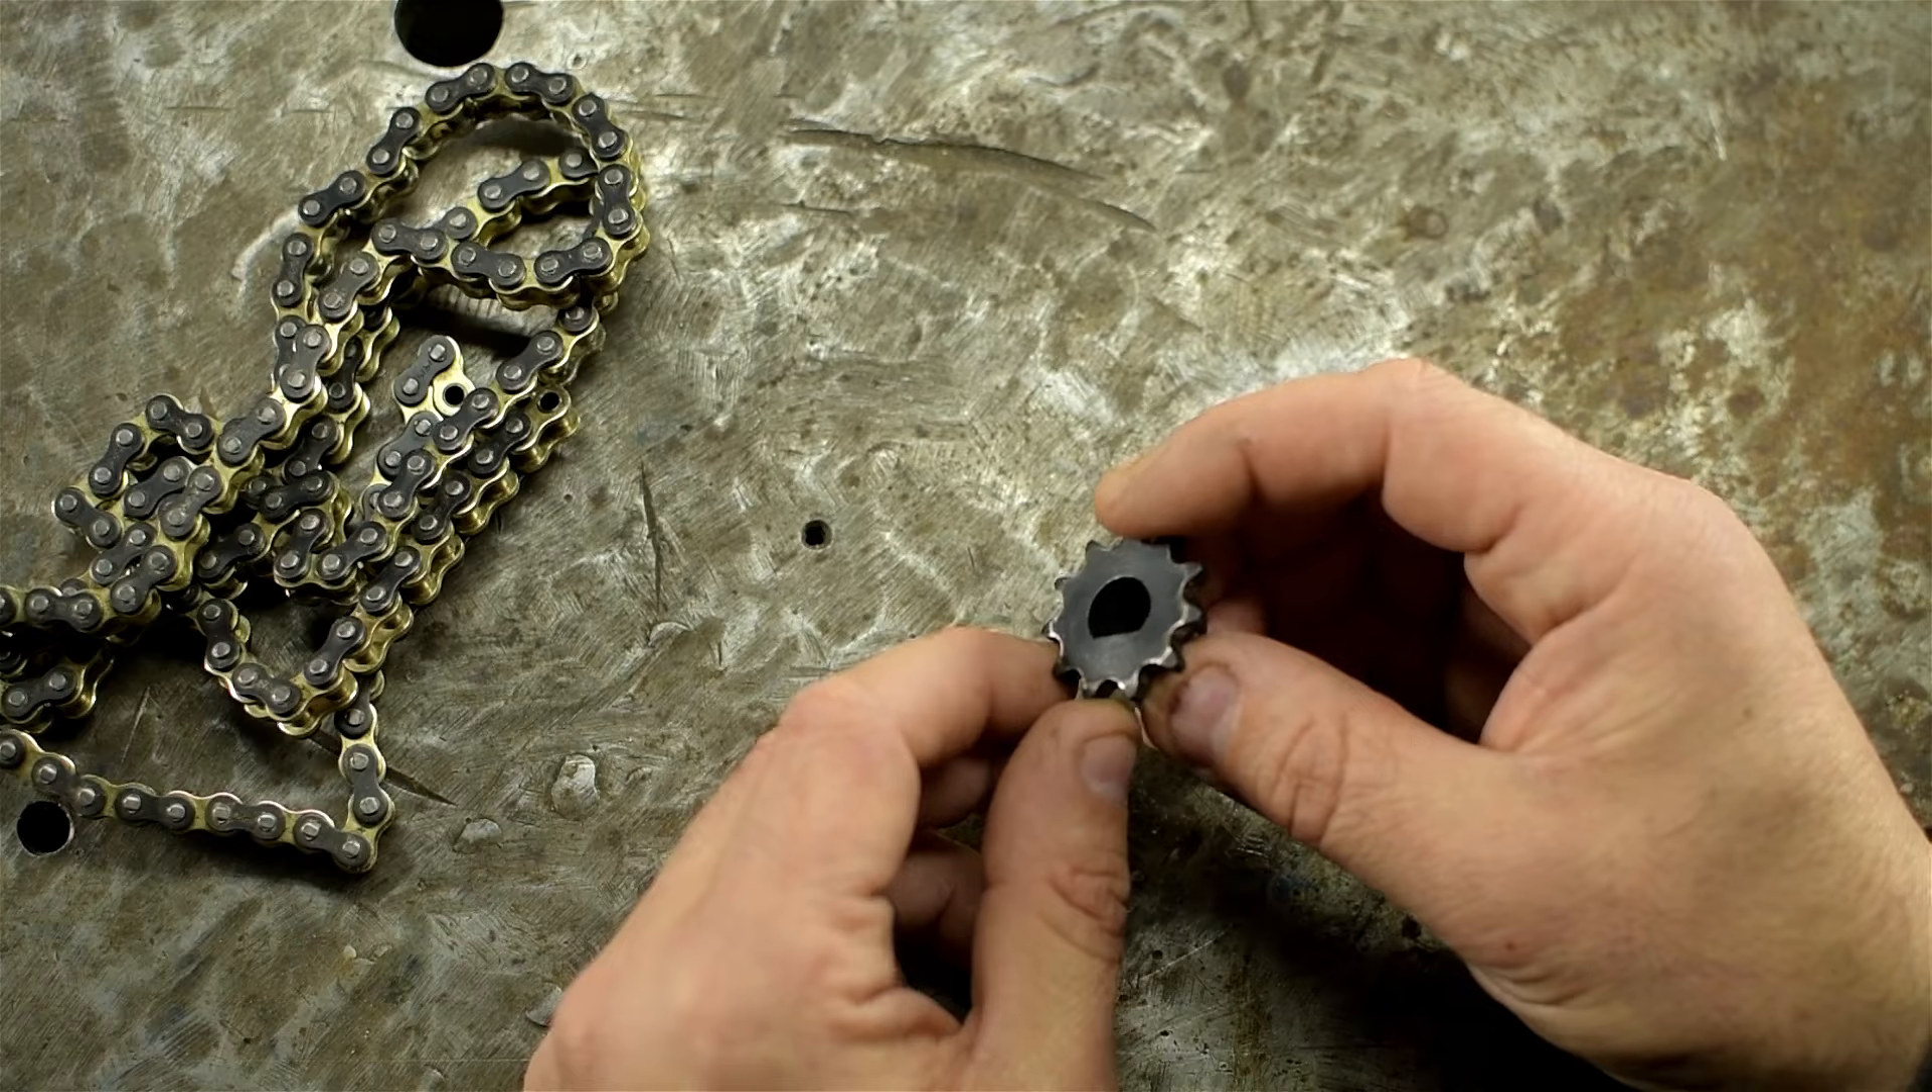Alright, so as you guys were yapping away about batteries or whatever, on the clock I might add, I went ahead and removed the sprocket.